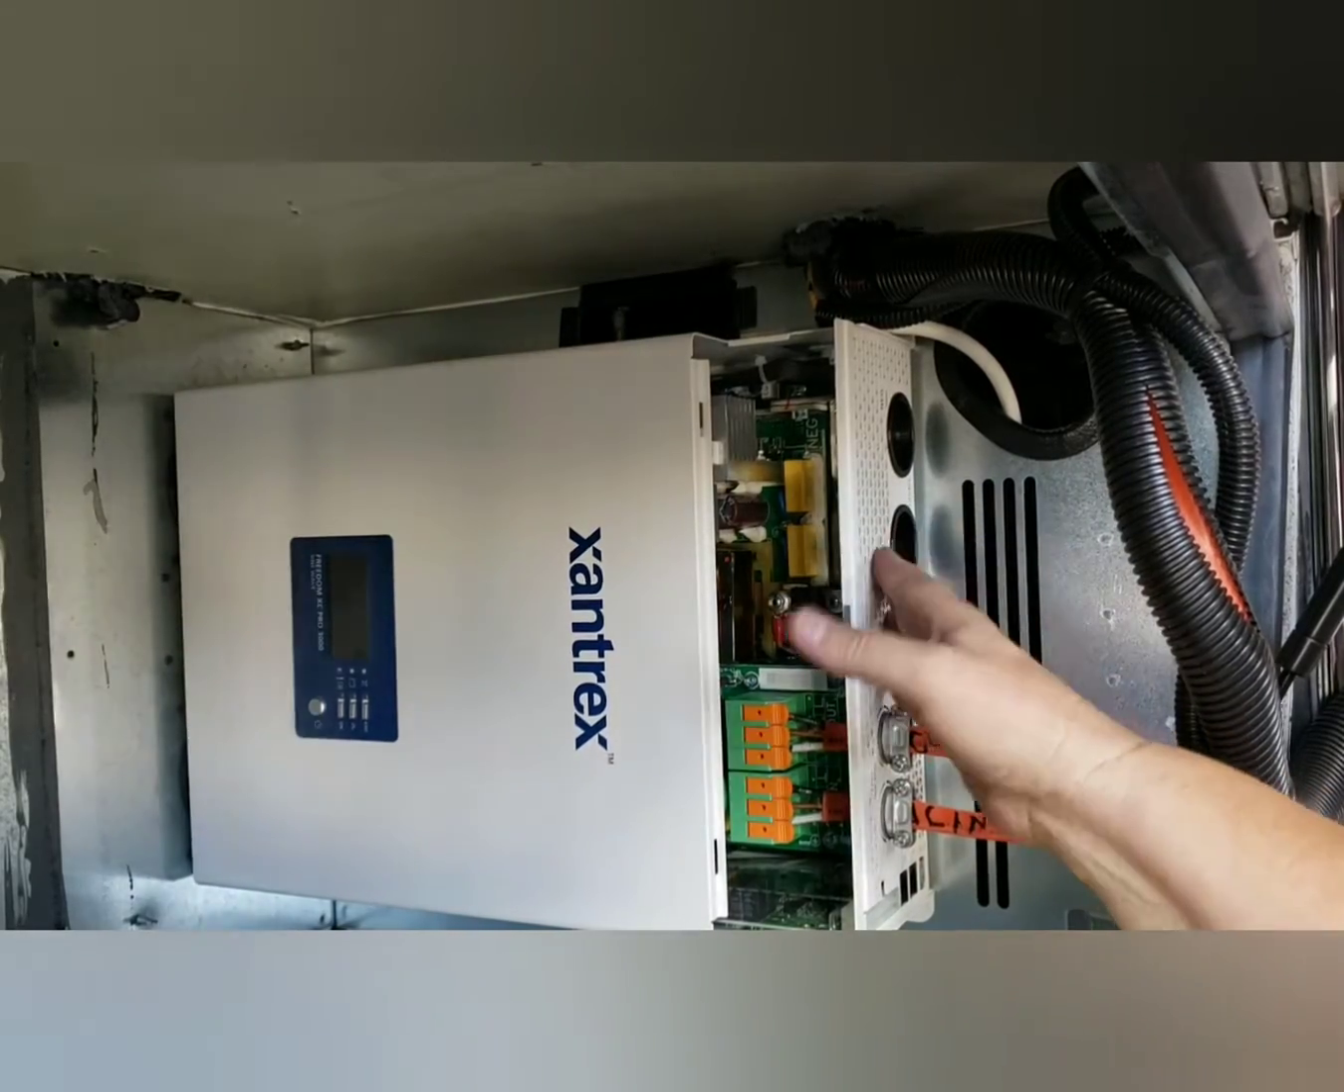All right, the 3000 watt inverter is in and we'll be doing the battery connections when we do the other, you know, when we do all the batteries together.